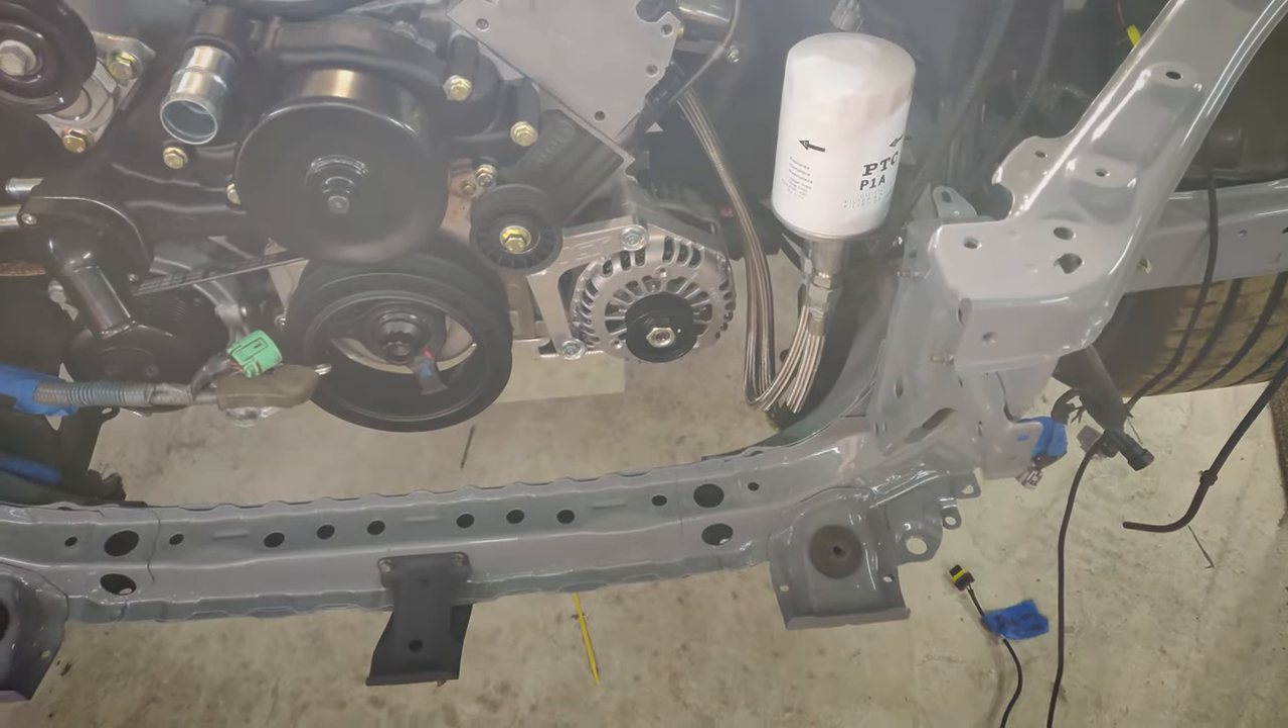We've also got the final piece of the front accessory drive on here, the alternator.